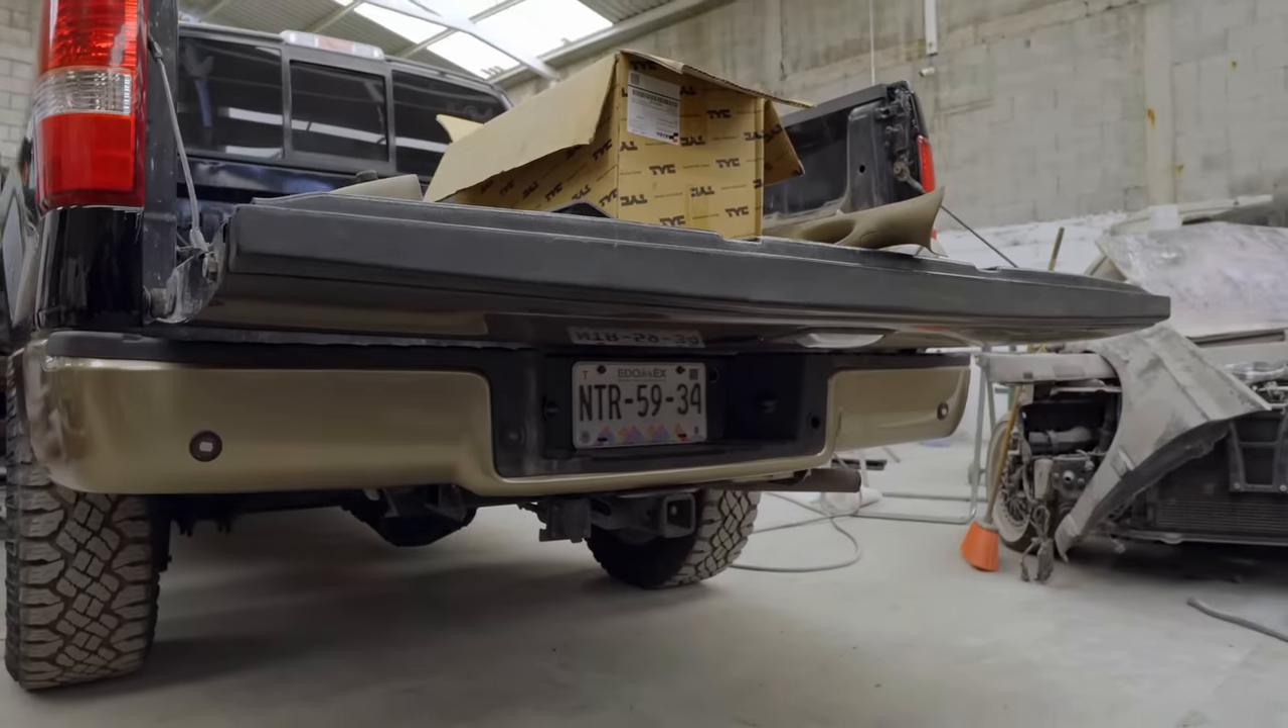Ya instalaron la defensa trasera, ya le pusieron sus sensores, le pusieron la defensa.